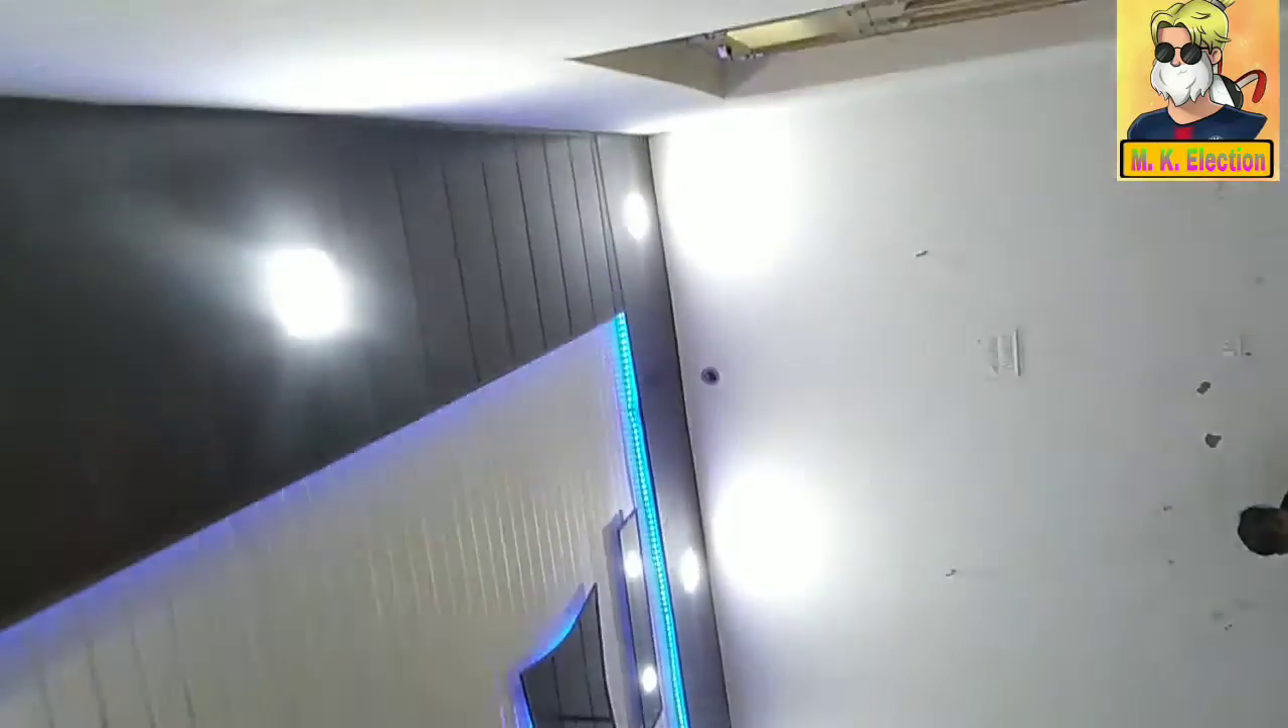یہ ہمارا سارا پینل فٹ ہو چکا ہے یہ ہماری جو ہے ساری لائٹے جل چکے۔